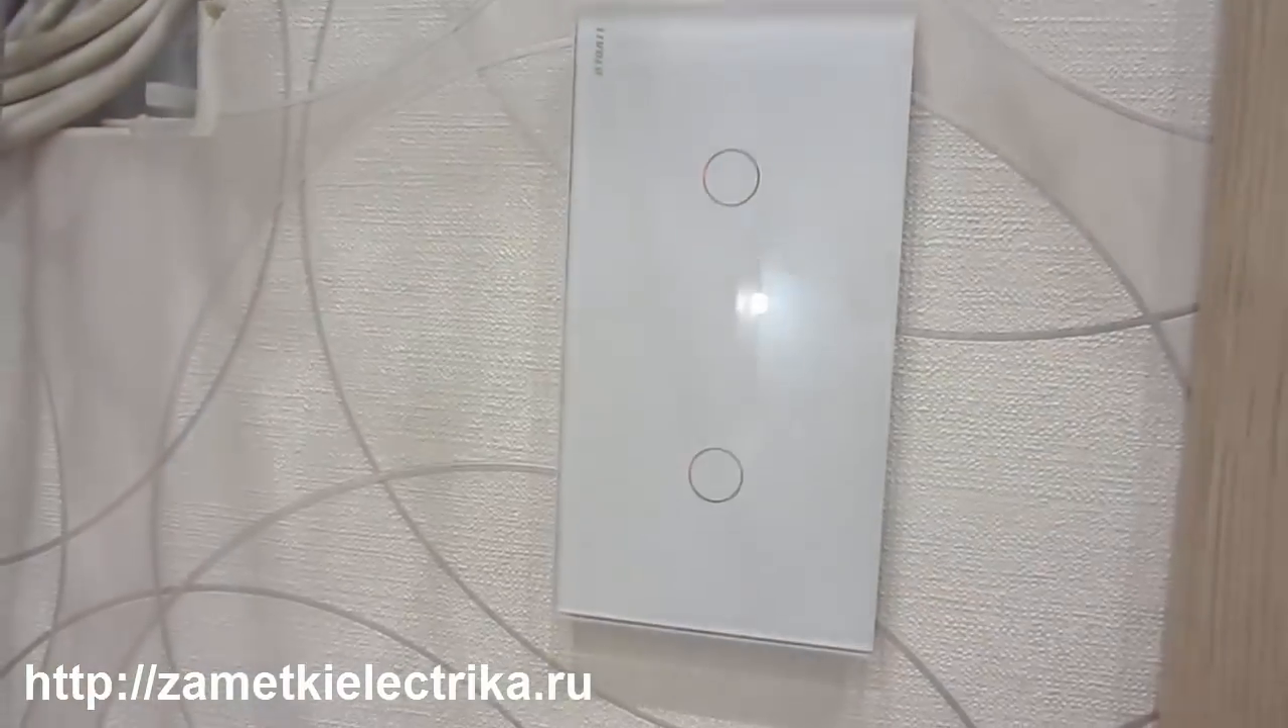Вот панель установлена, вот так он смотрится.